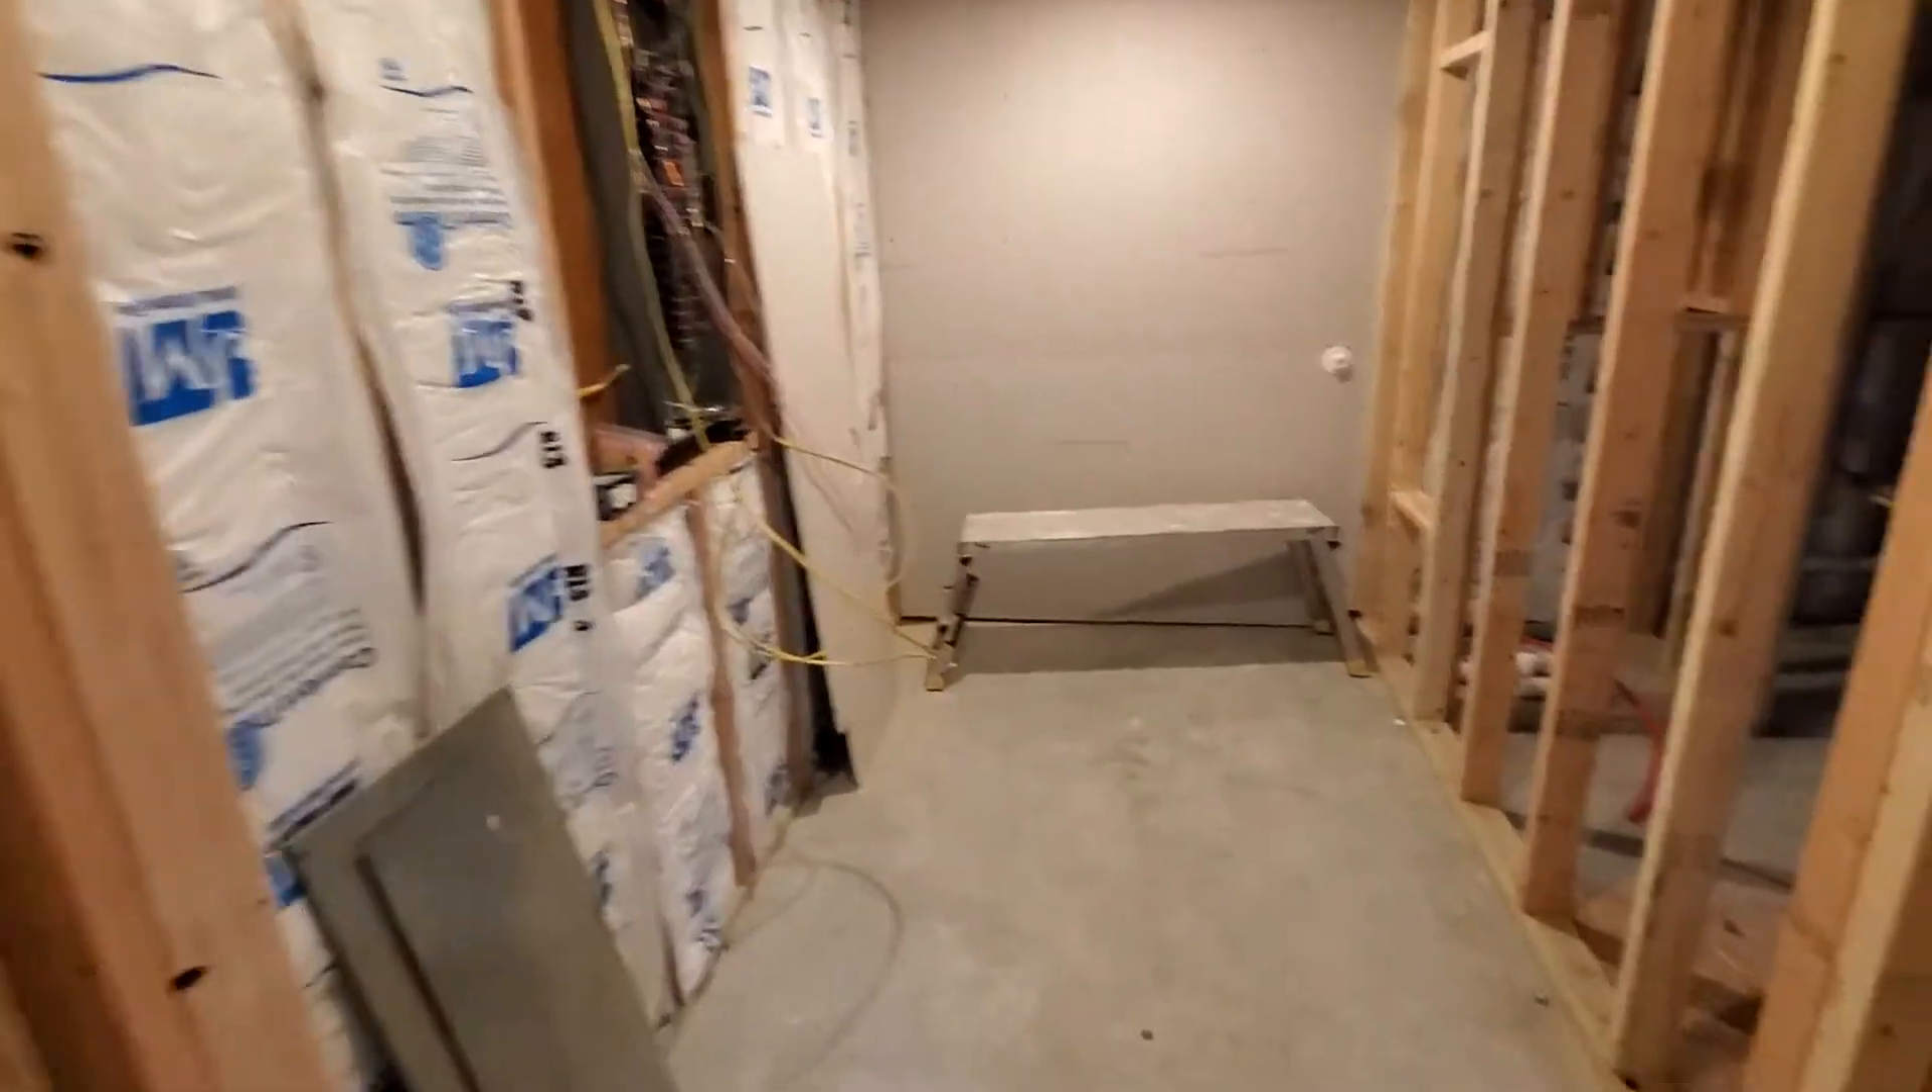This is the walk-in closet and still have some drywall left but i think he's waiting for me to get done with that electrical and then we'll get this room drywalled up.